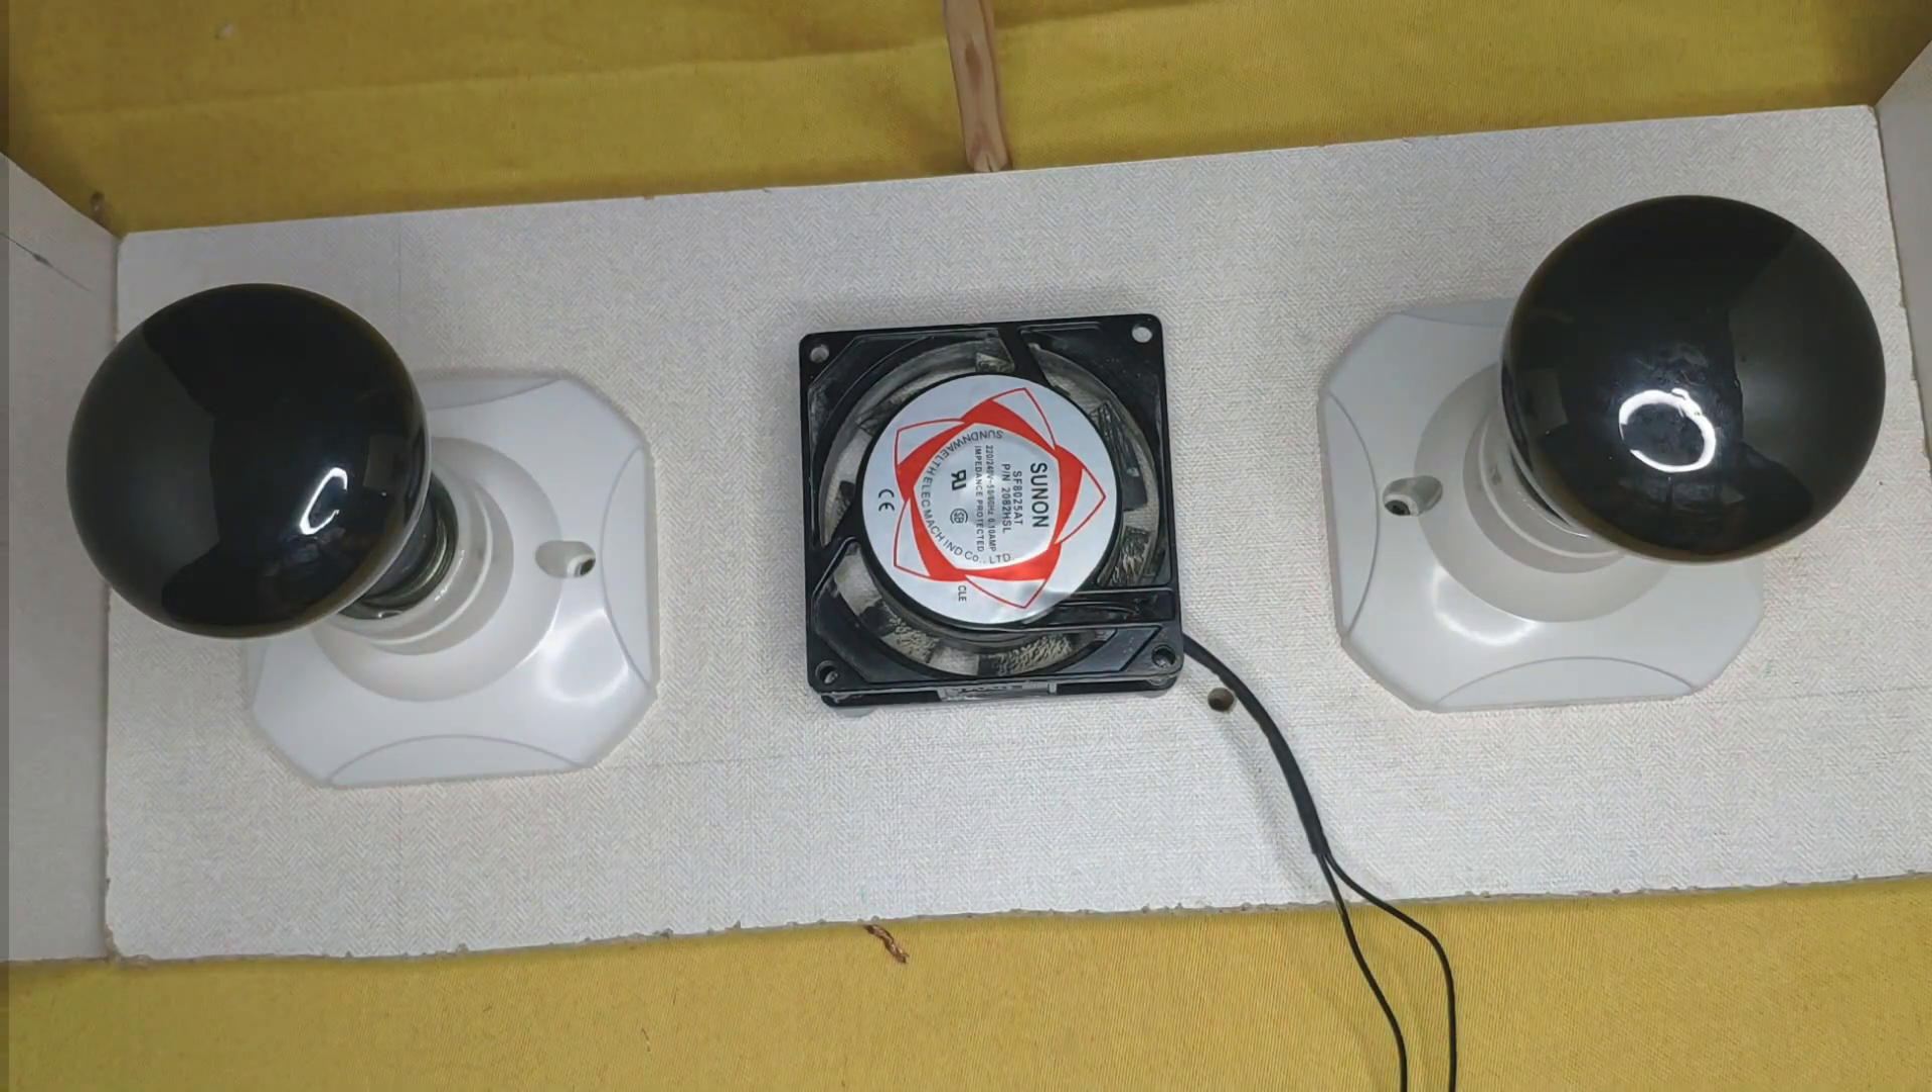Una vez terminamos de enroscar las bombillas La primera parte de hacer nuestra incubadora Queda terminada.